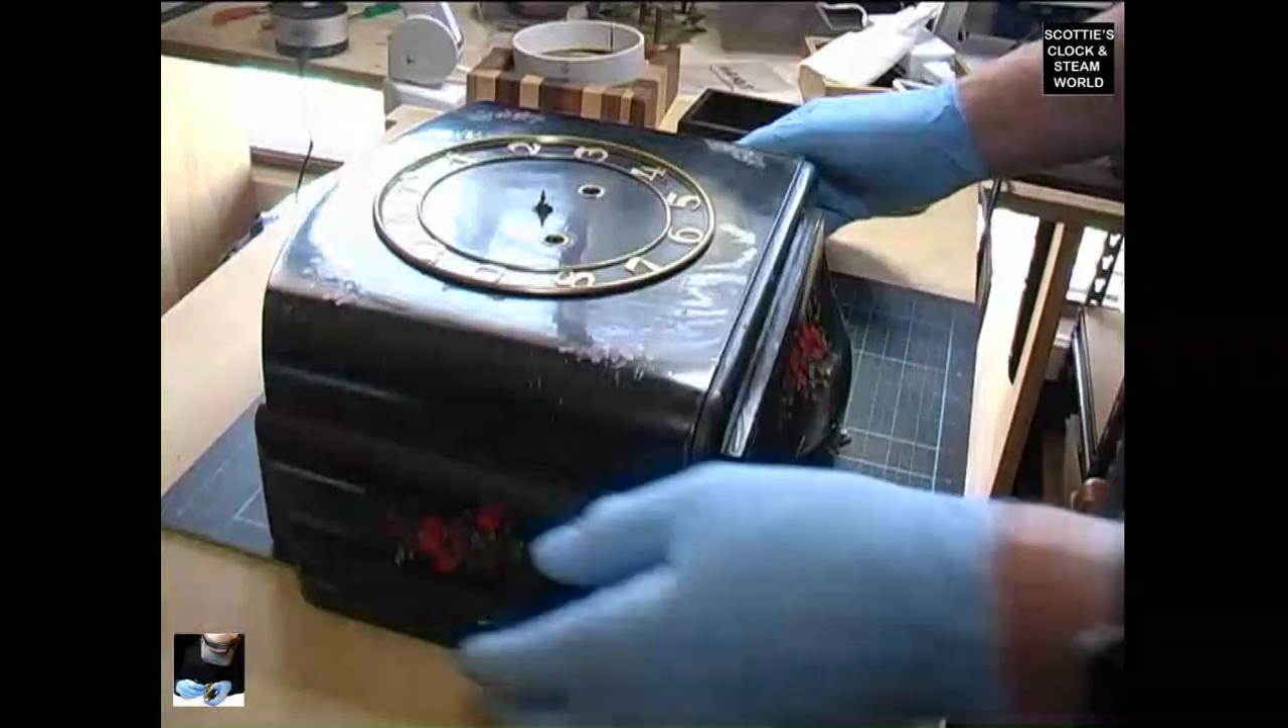Now we've taken the hands off.